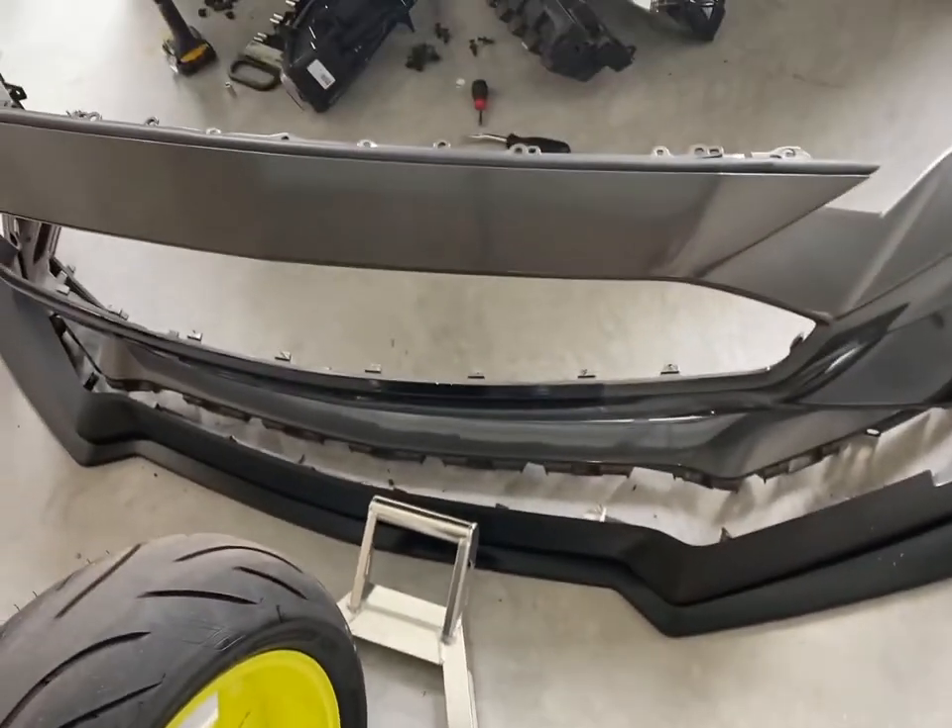Got the grills out got the splitter off now i just got the bumper cover right there nice and bare ready to be wrapped.